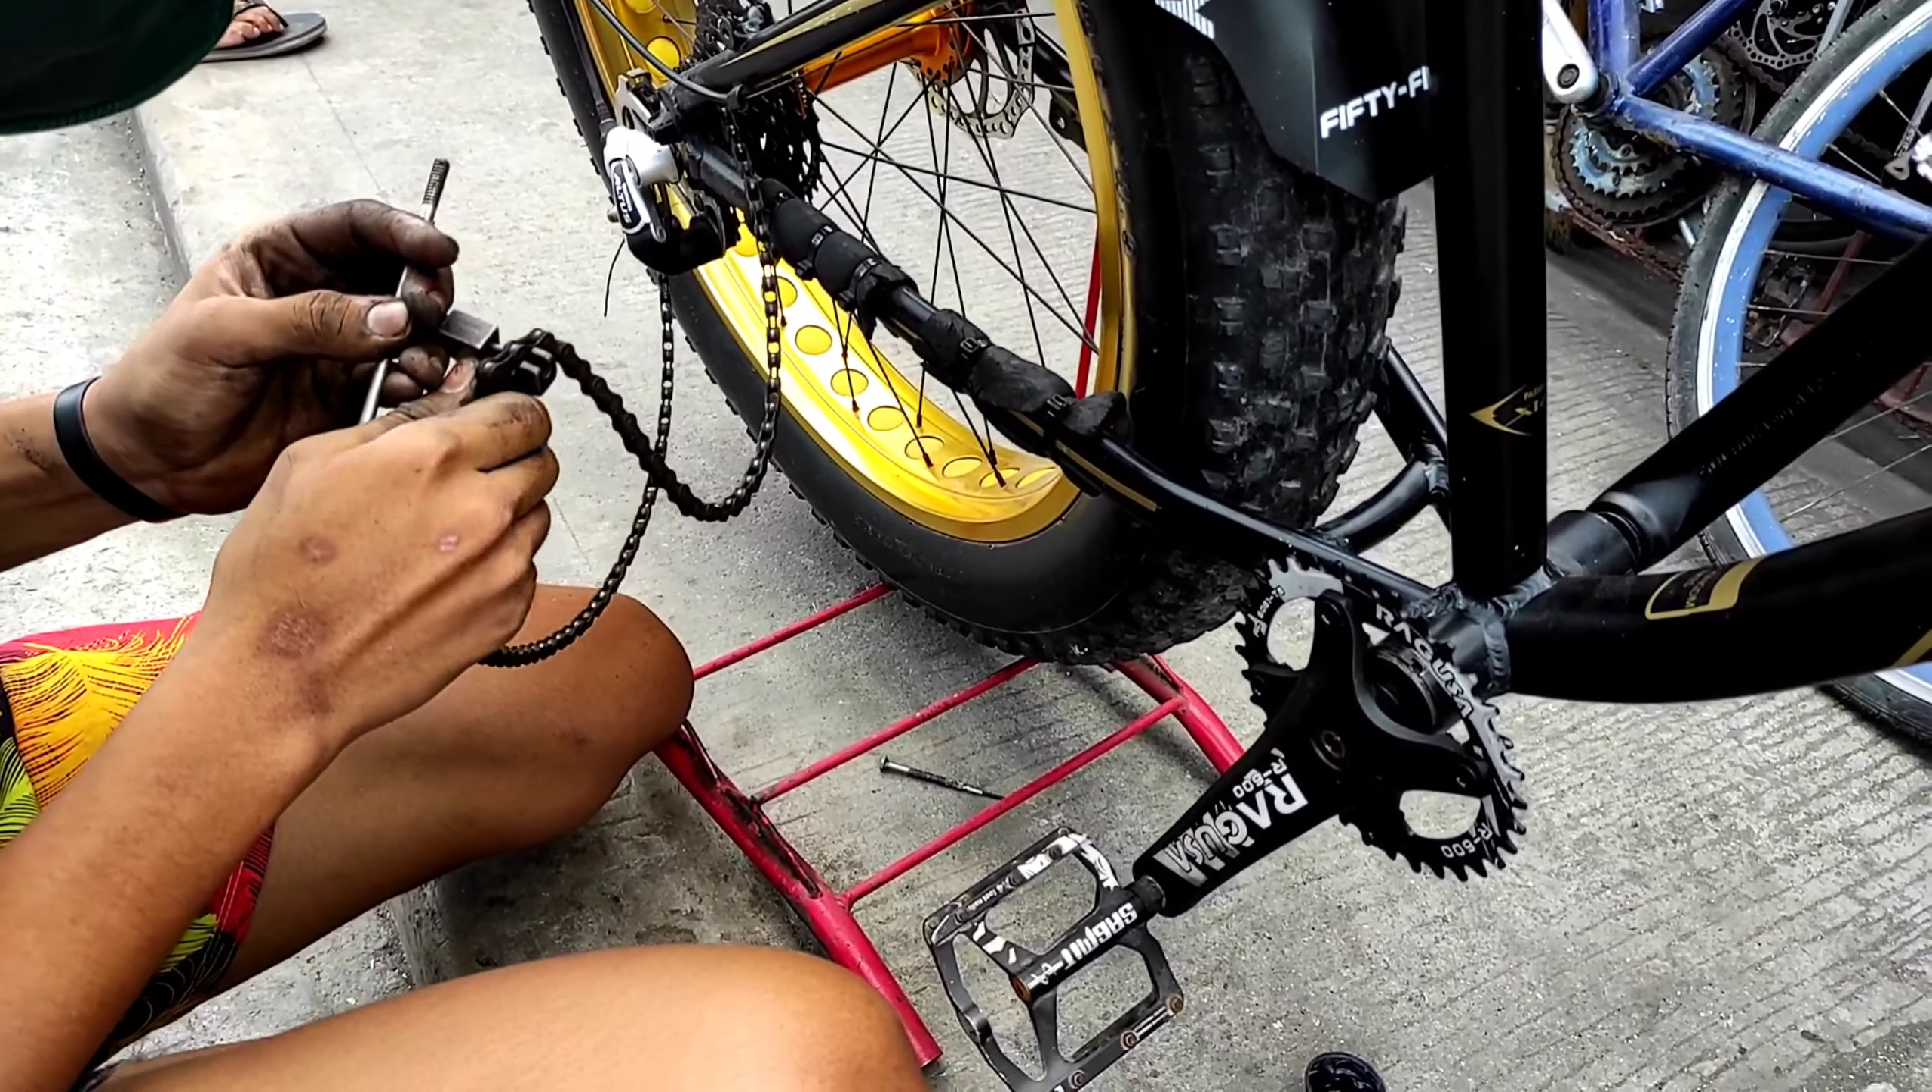Ayan, nakabit na yung crank set.